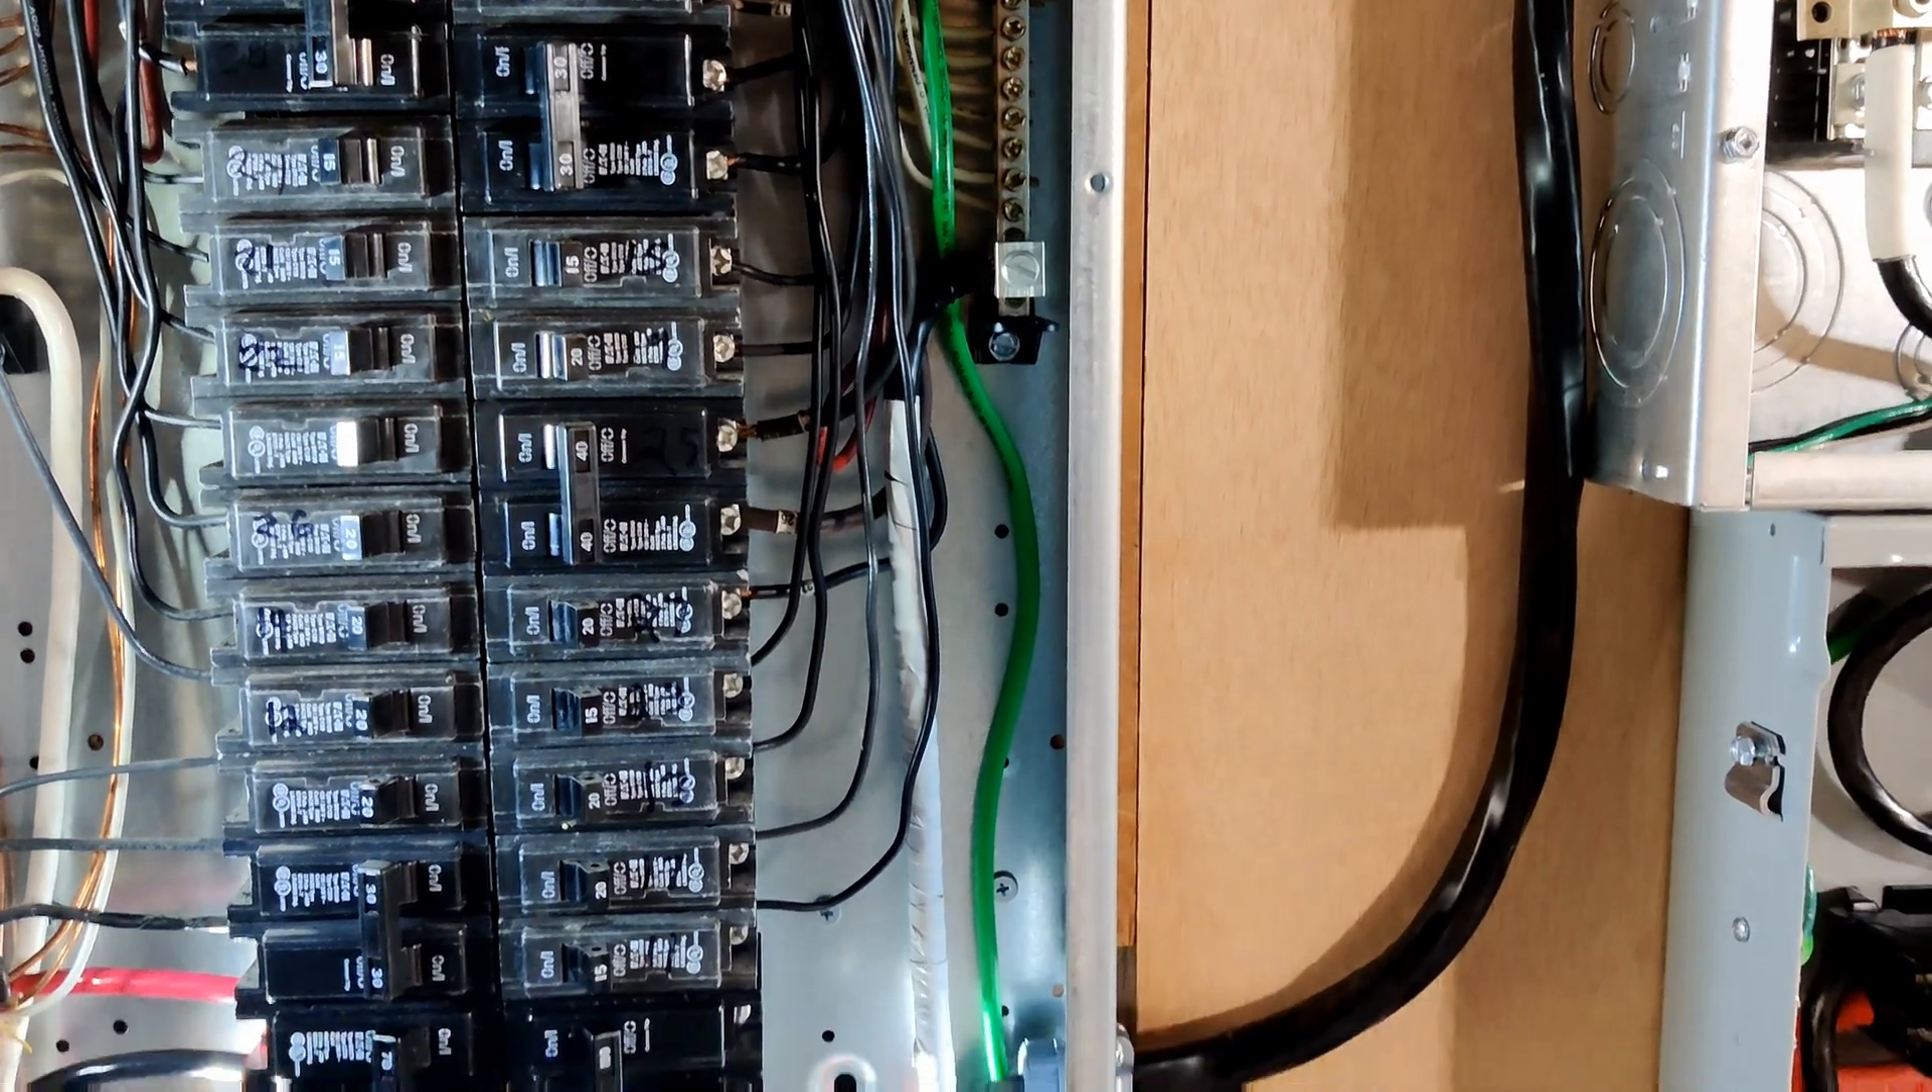For those of you saying, oh wait, don't forget your ground wire. I almost forgot, but nope. It's there.